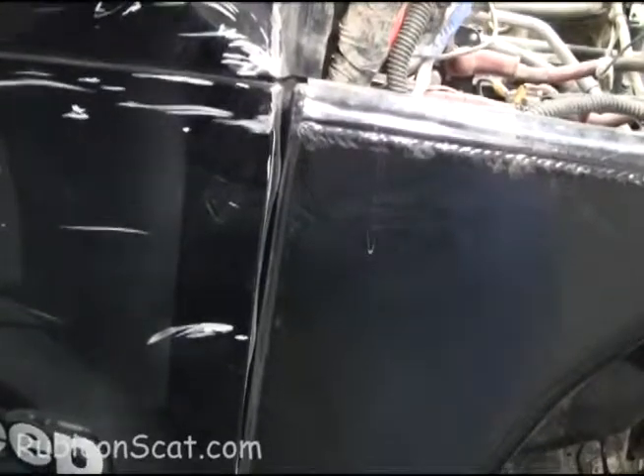Yeah, you can see where the fender has pulled away from the body.